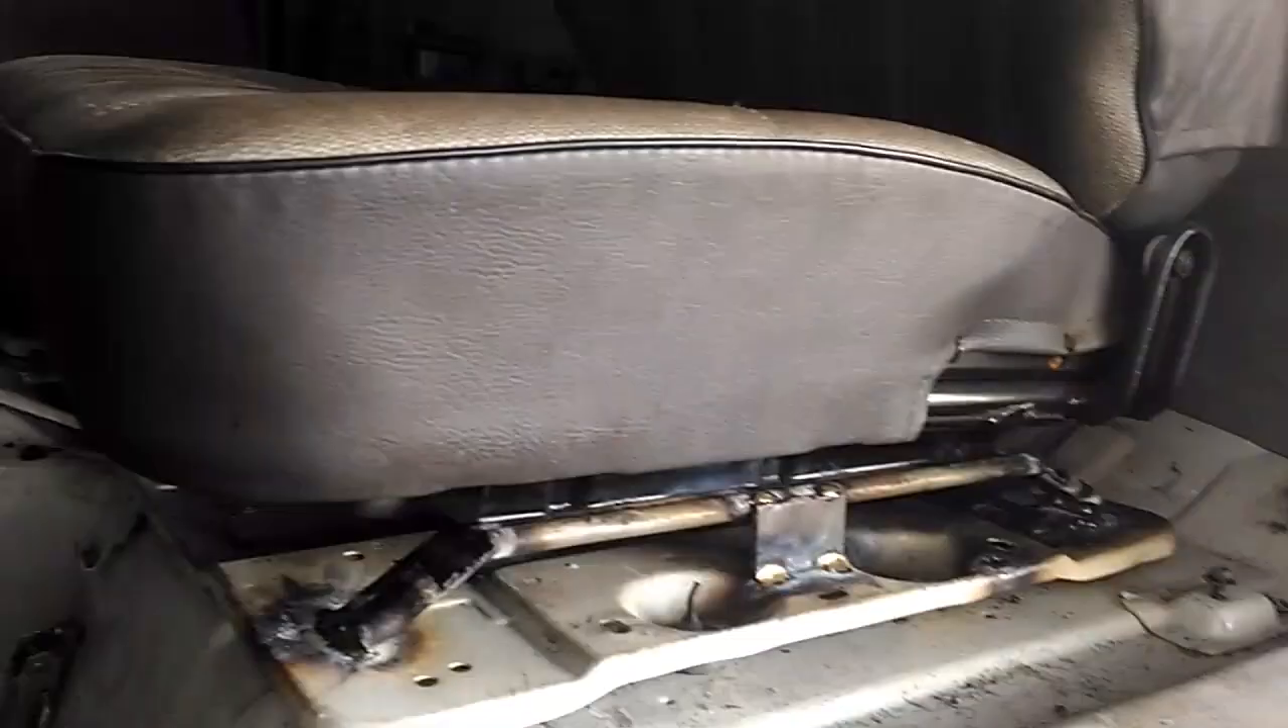Nakalagay na yung ating driver seat ito na sya.